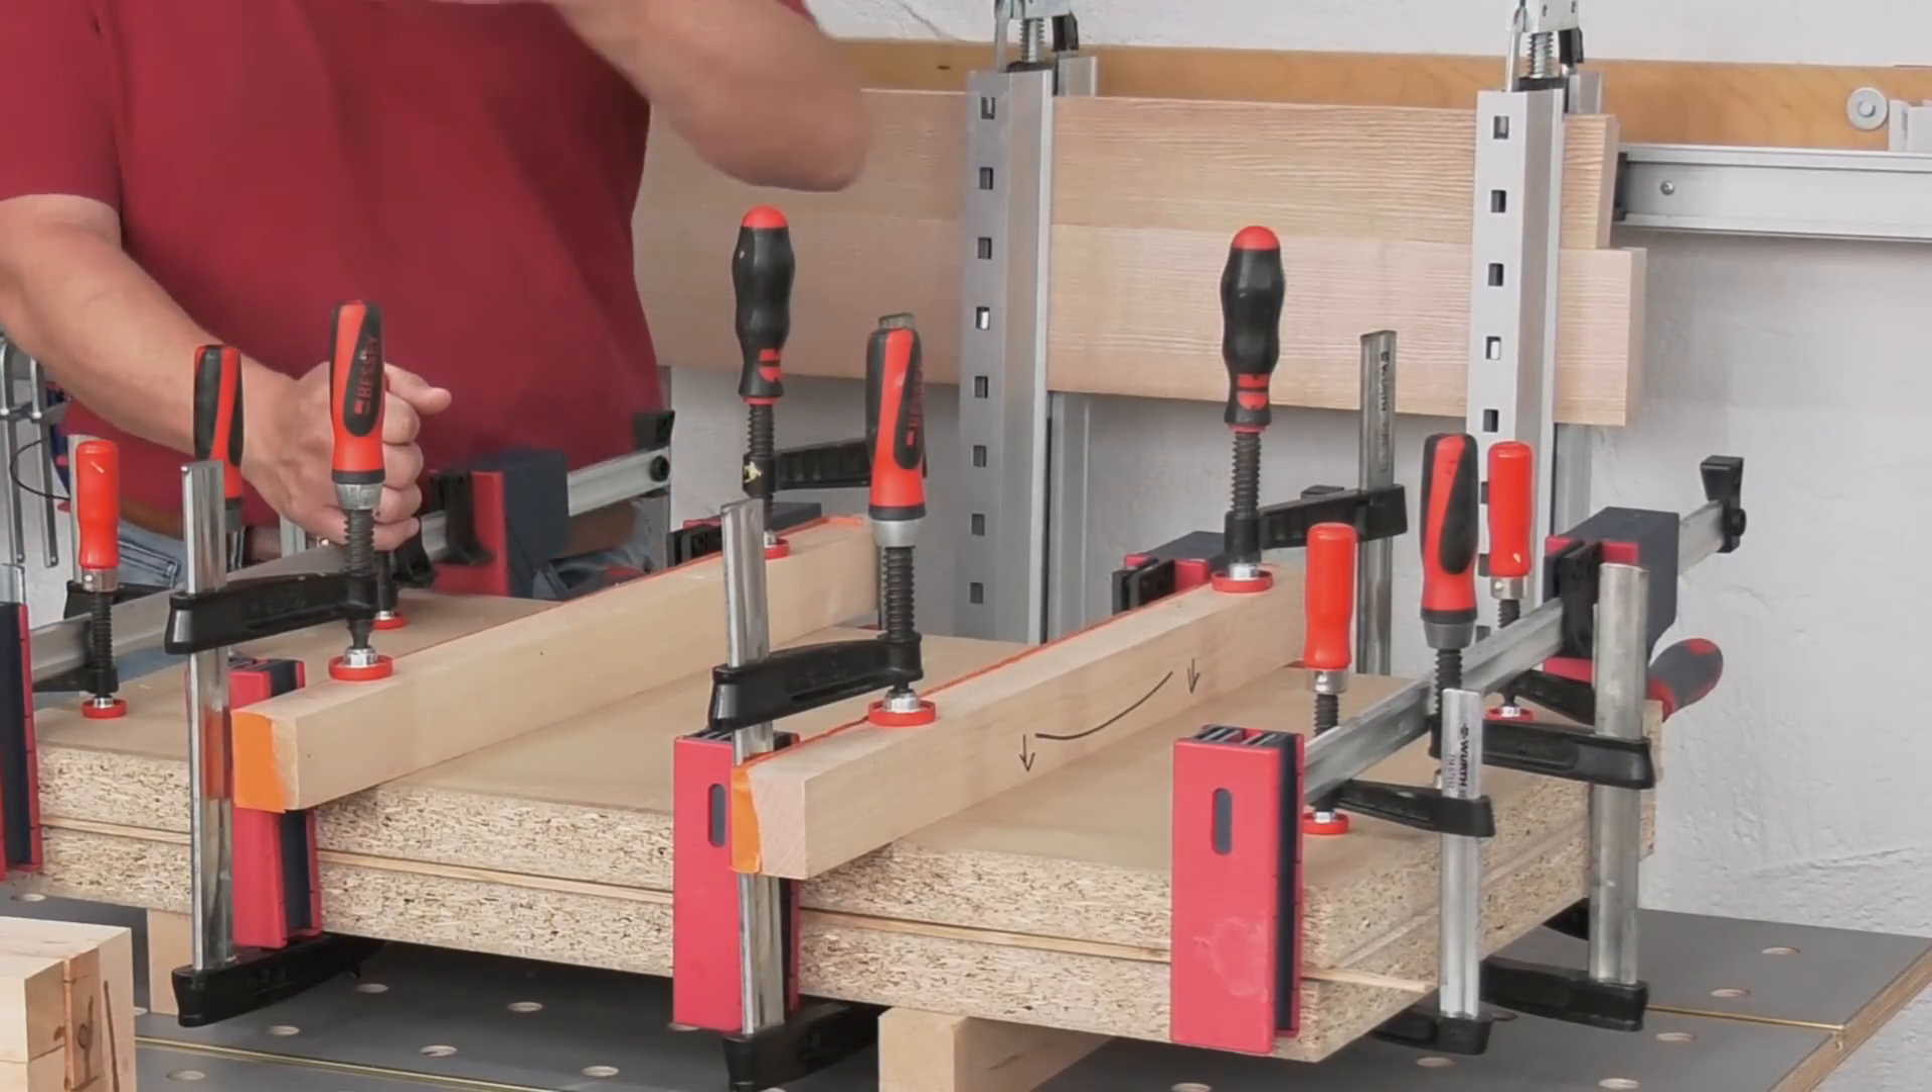Ihr seht hier direkt drei Teile eingespannt, die lagen jetzt über Nacht.